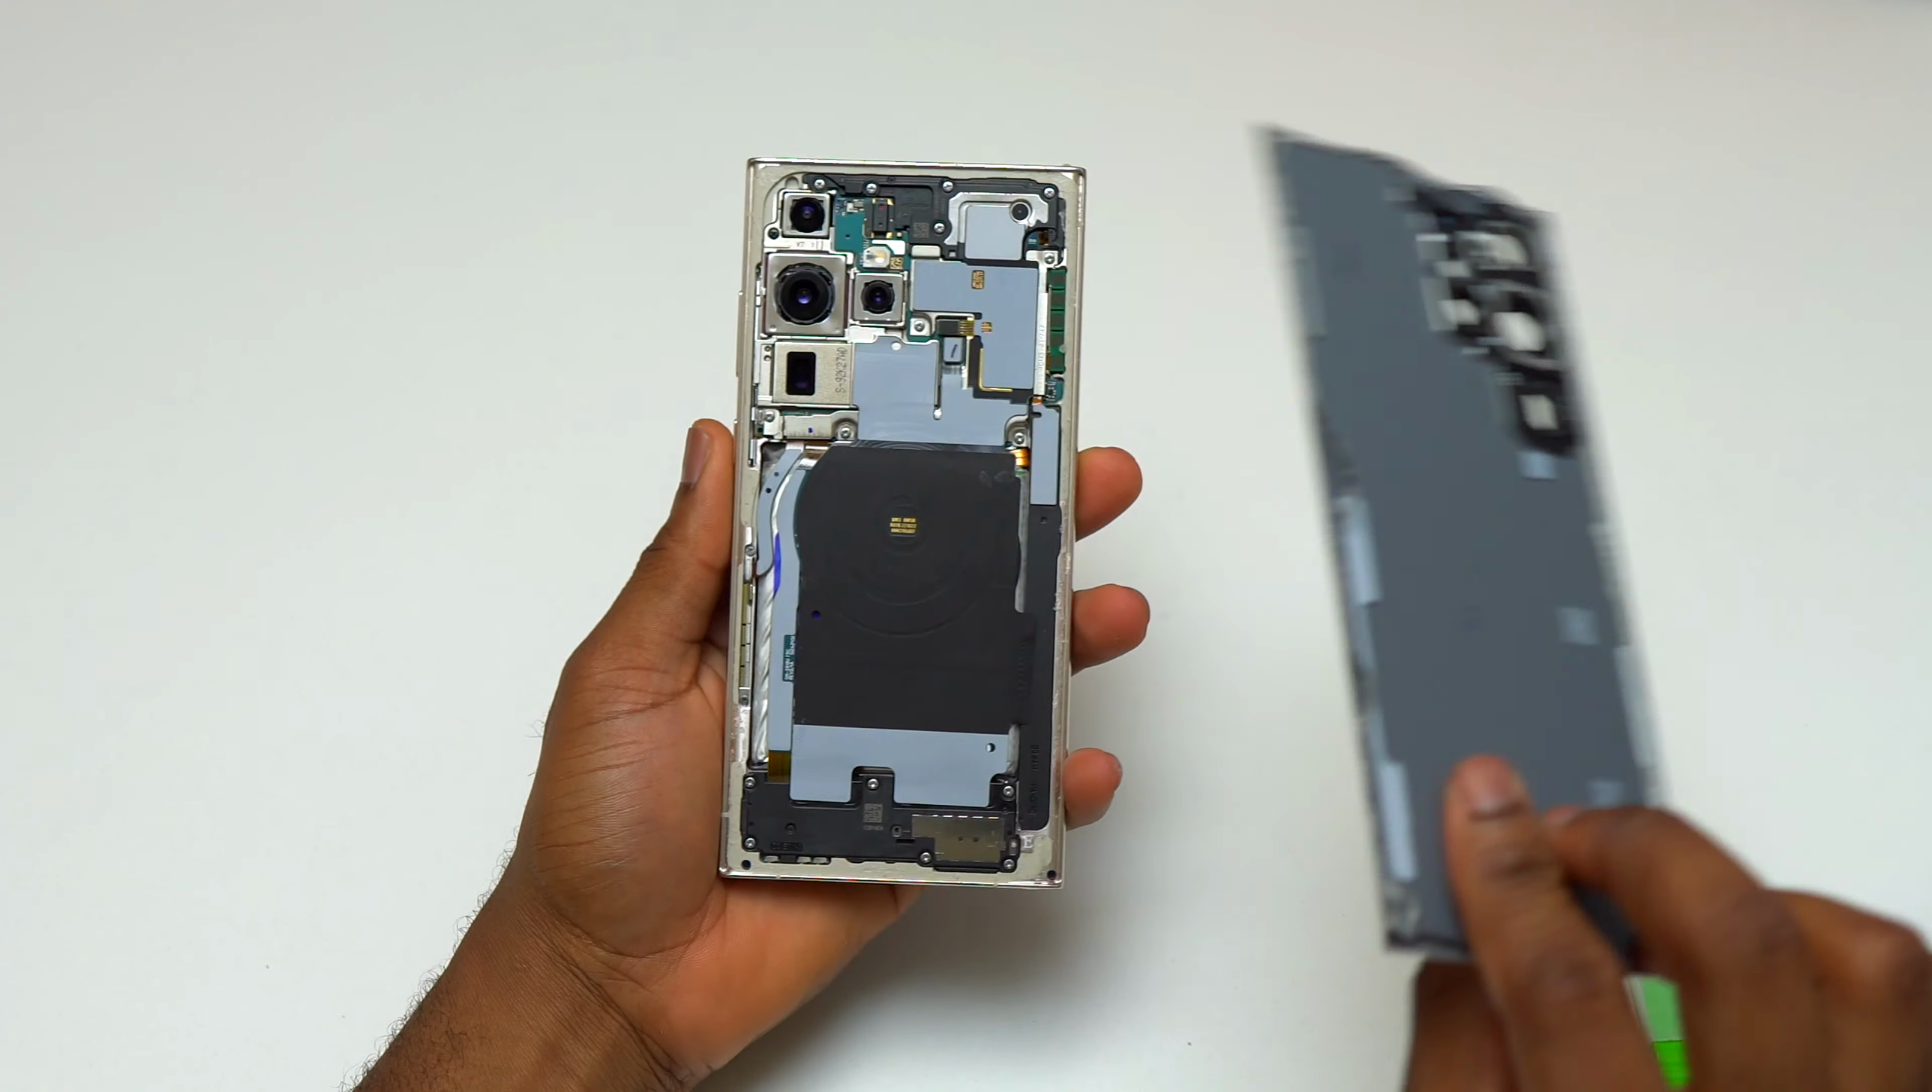So just like that, I have removed the back cover of the S23 Ultra and I can reuse it later in order to seal the back.